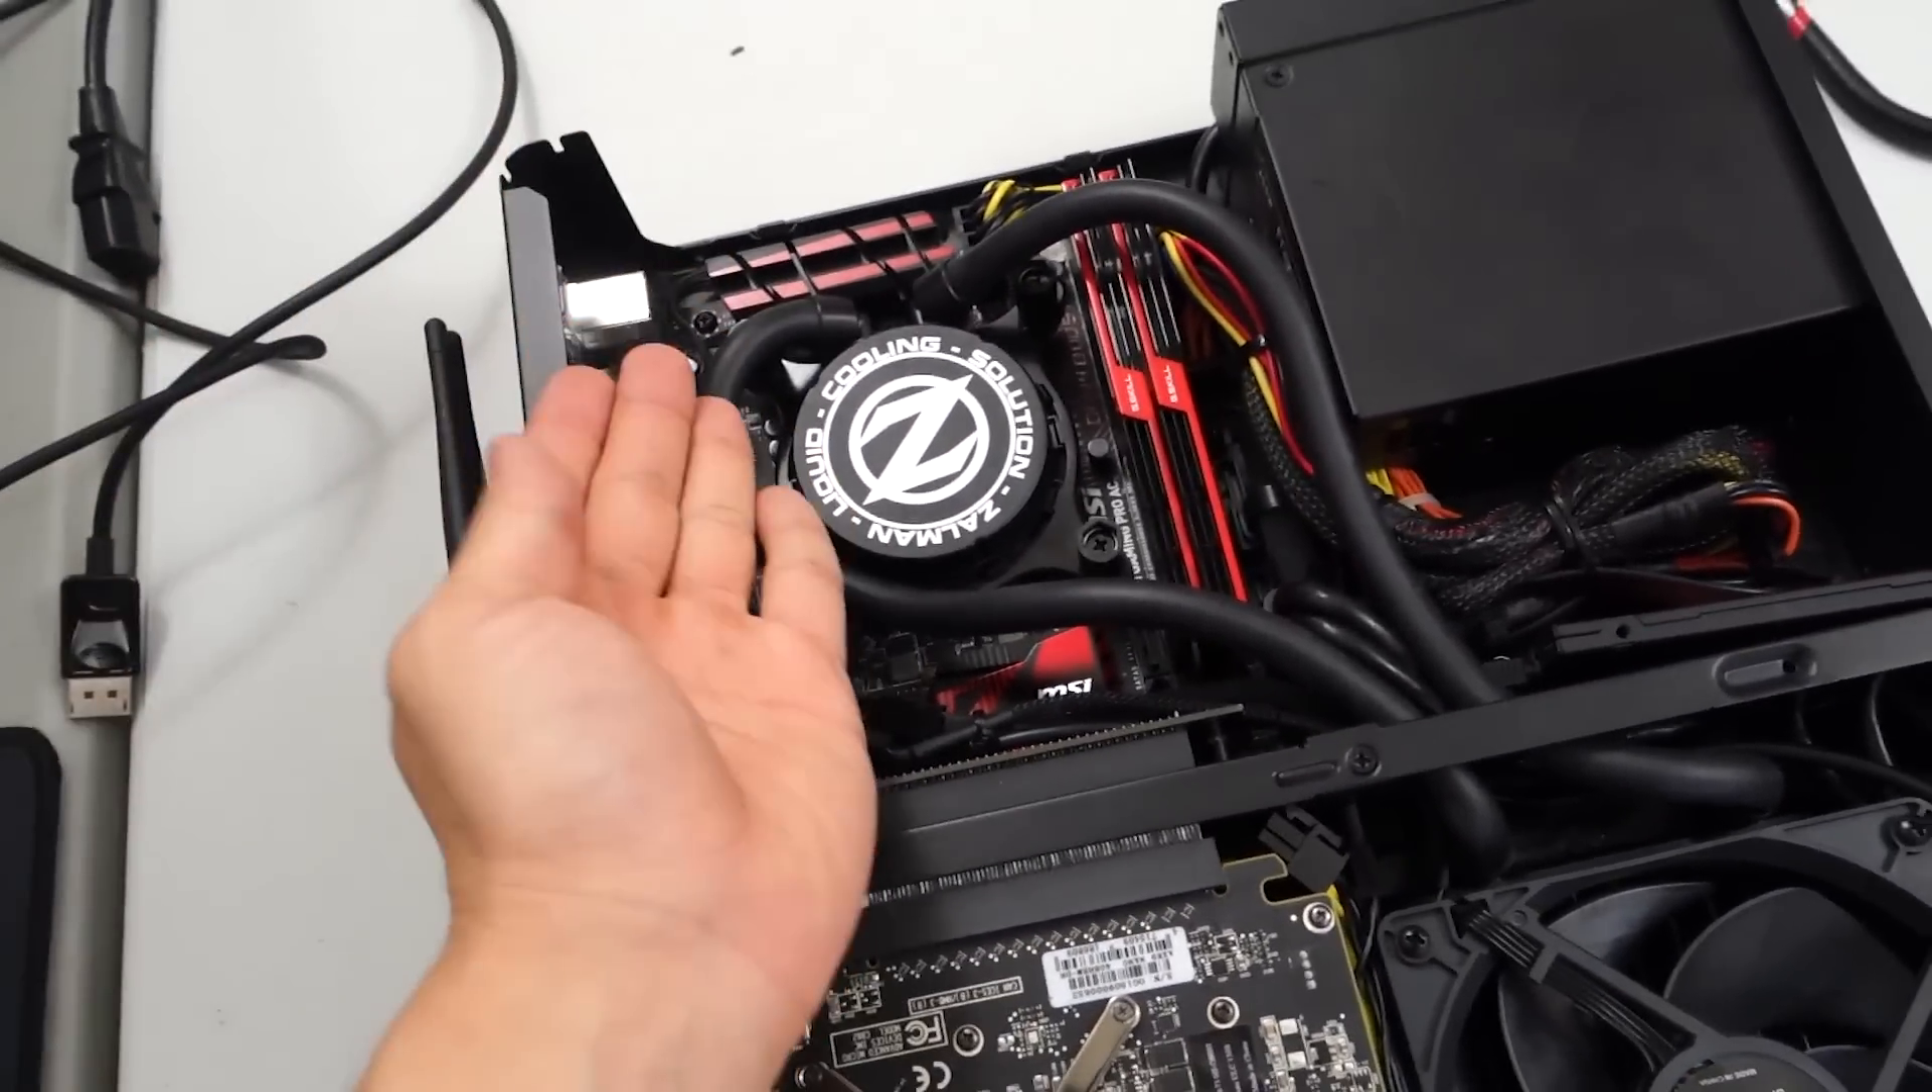So, yeah, I got the CPU block on there all right.